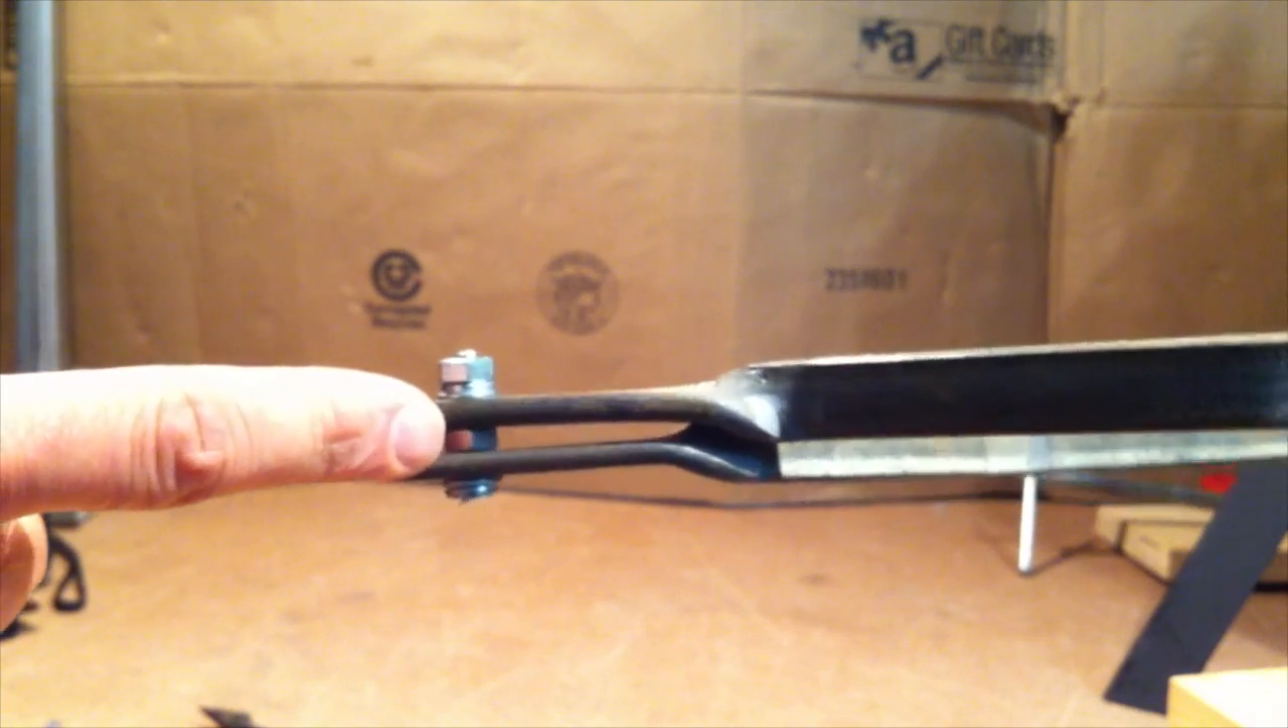You can see that there was a space between the two bars and it's due to how these bends sort of fall into one another.